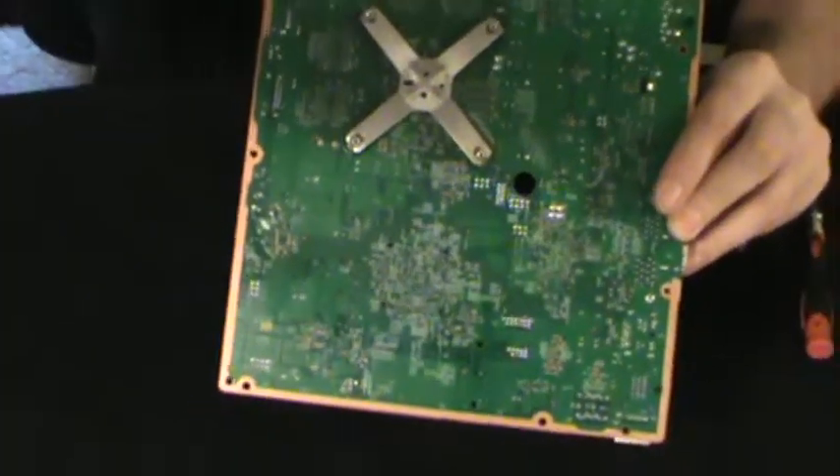Last but not least, we have the motherboard out of the case.